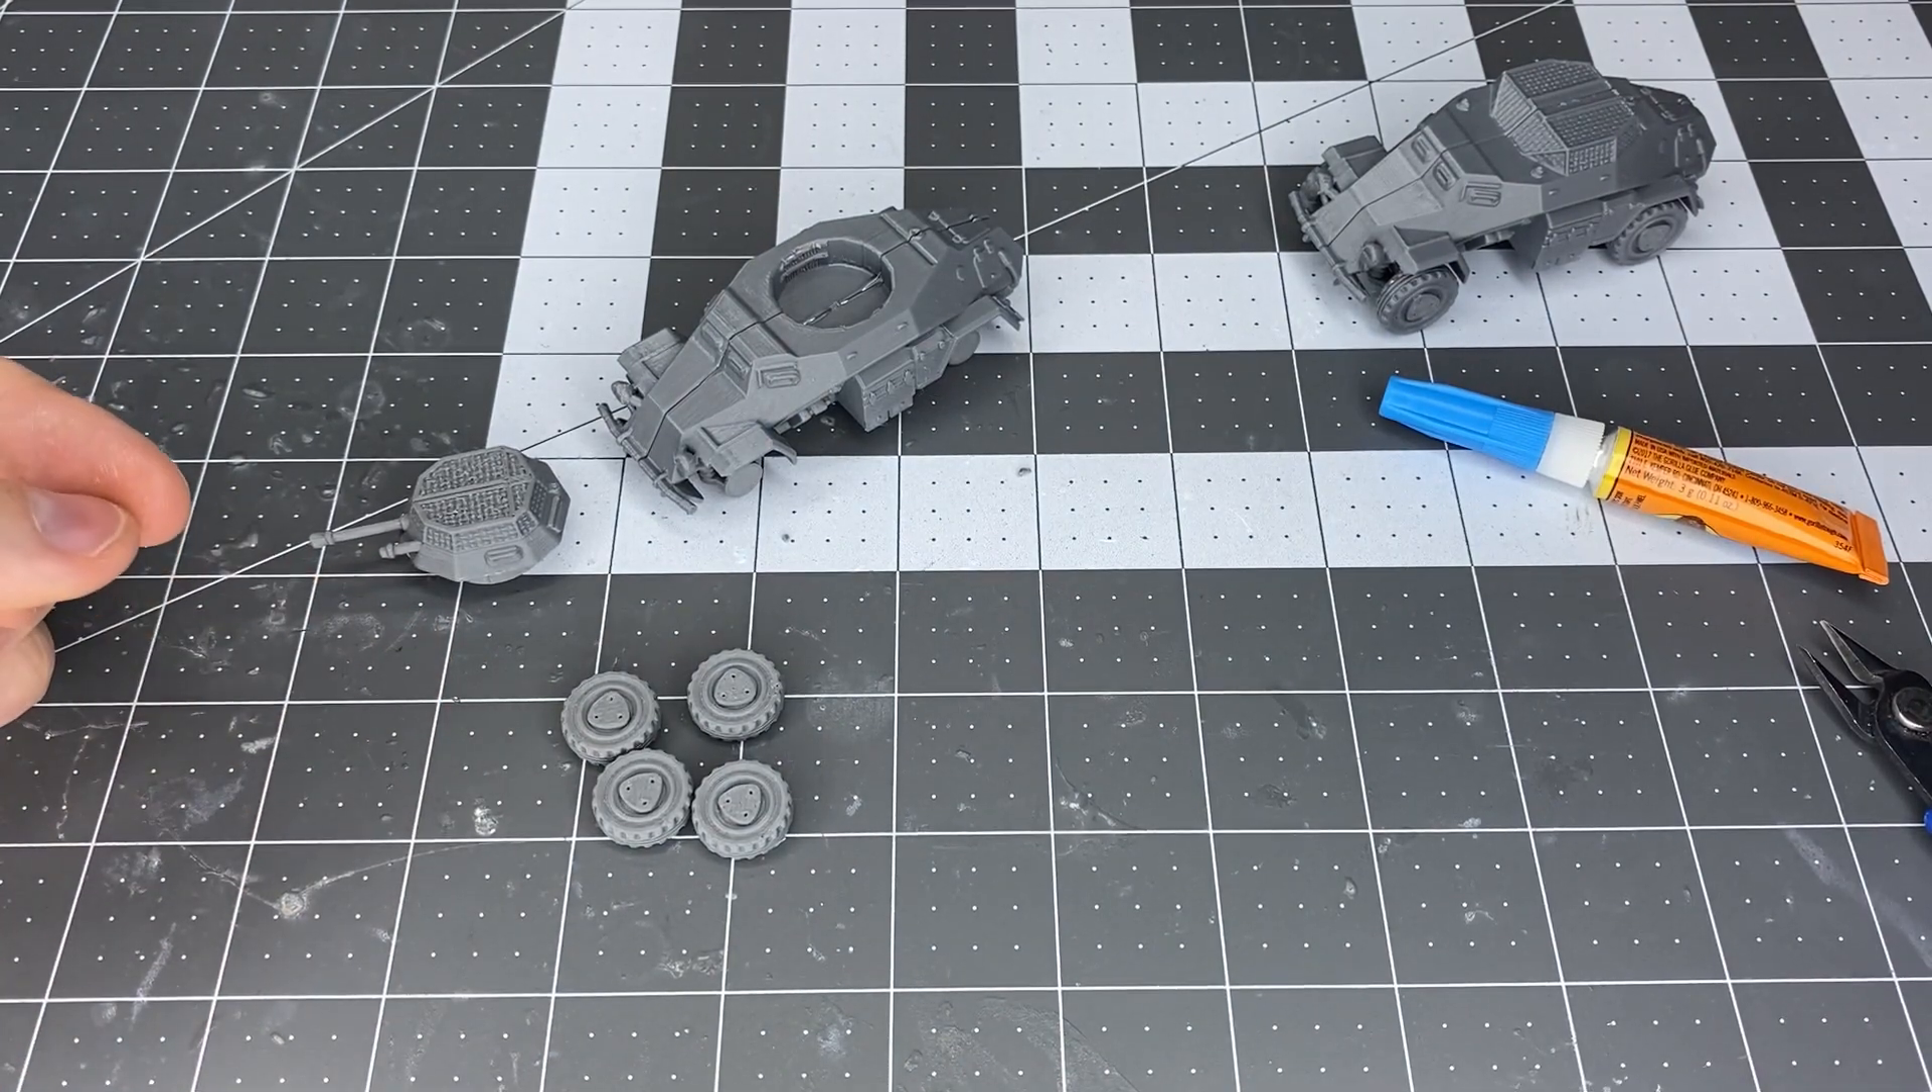Uh after you clip away all those sprues um the only things we have left to do is glue on the wheels.